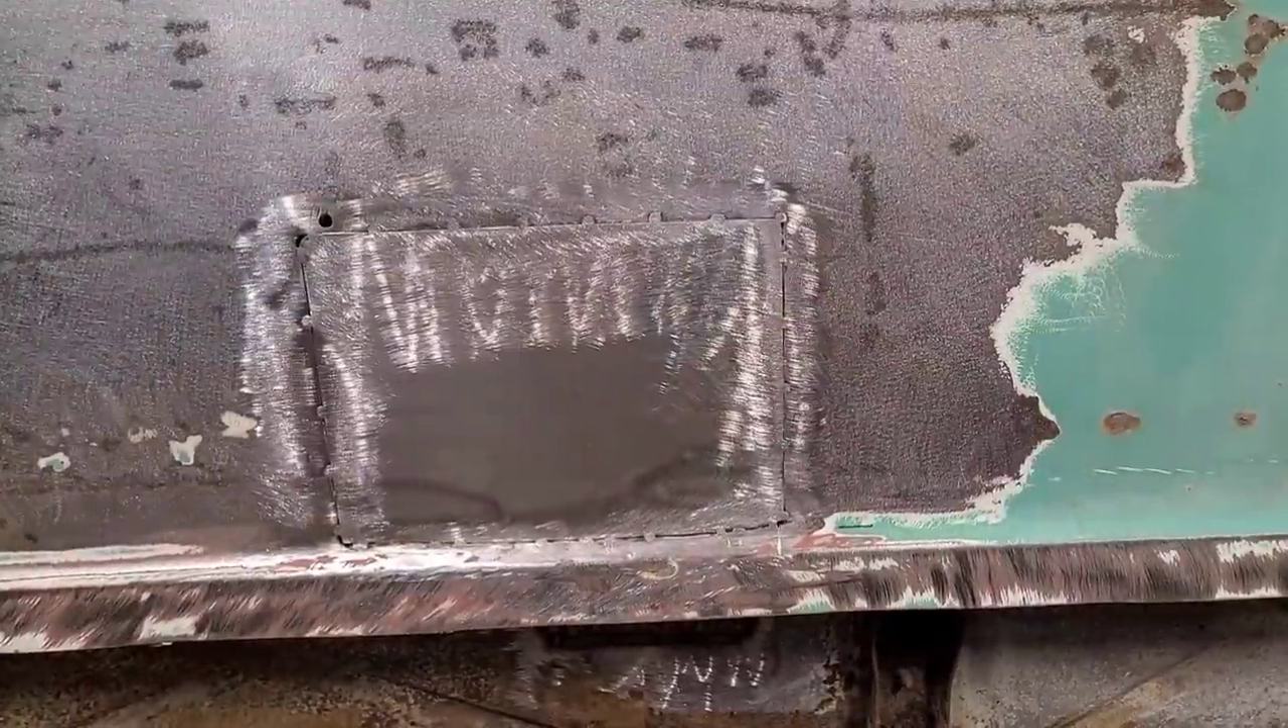I got this patch panel uh tacked in here with the mig.